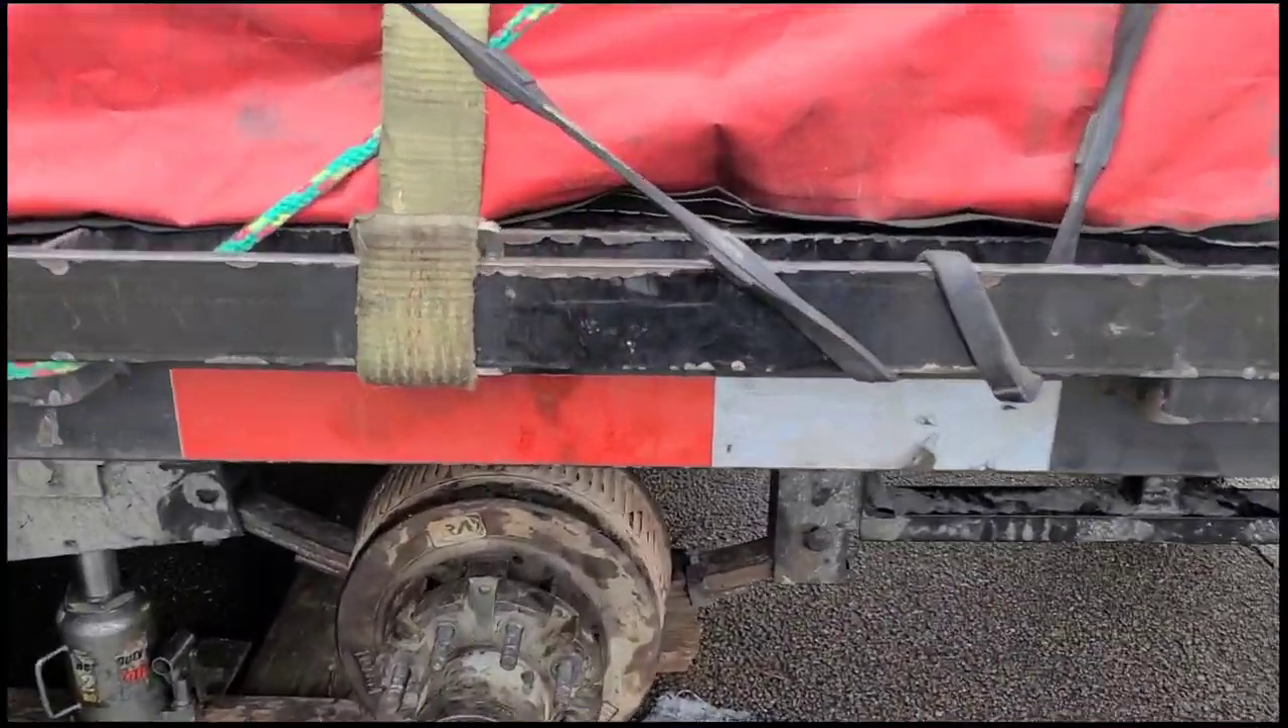Right so now we've got the wheels off so here's the hub assembly.